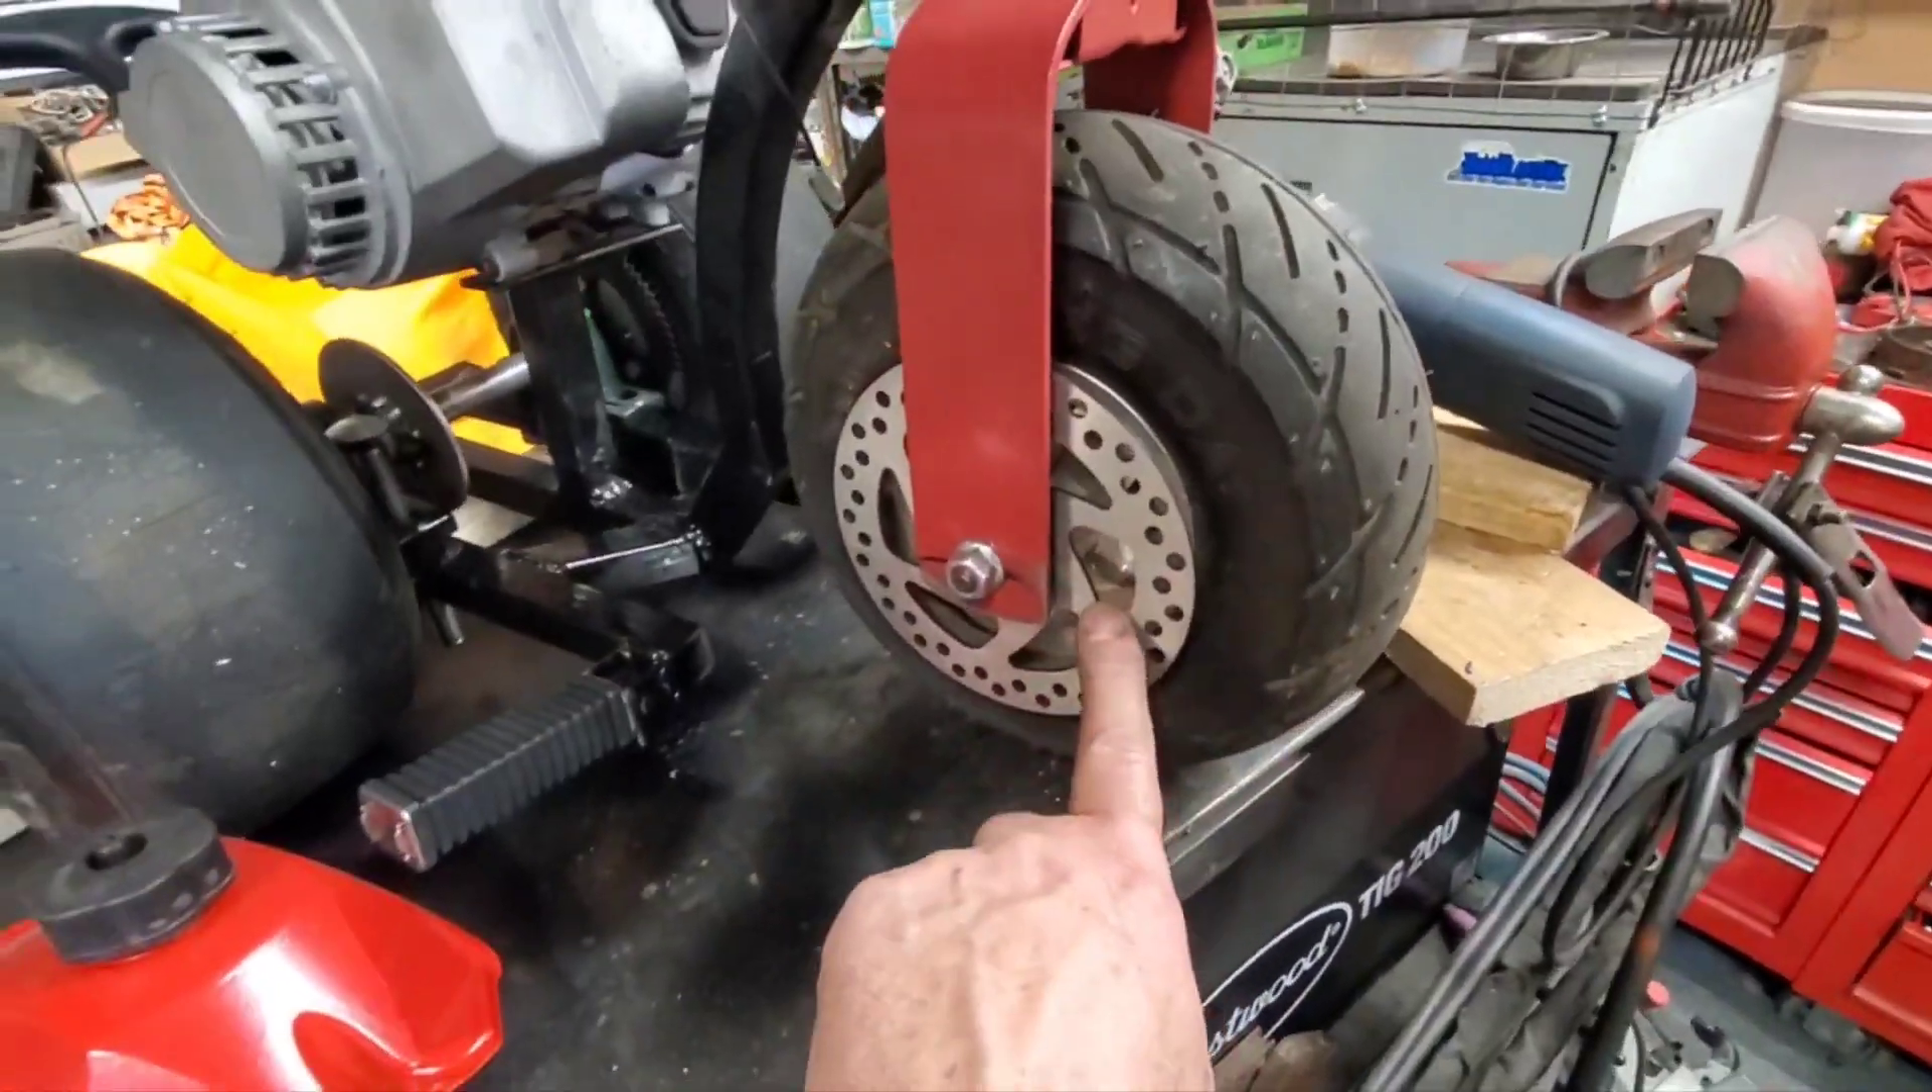I got the front disc on.